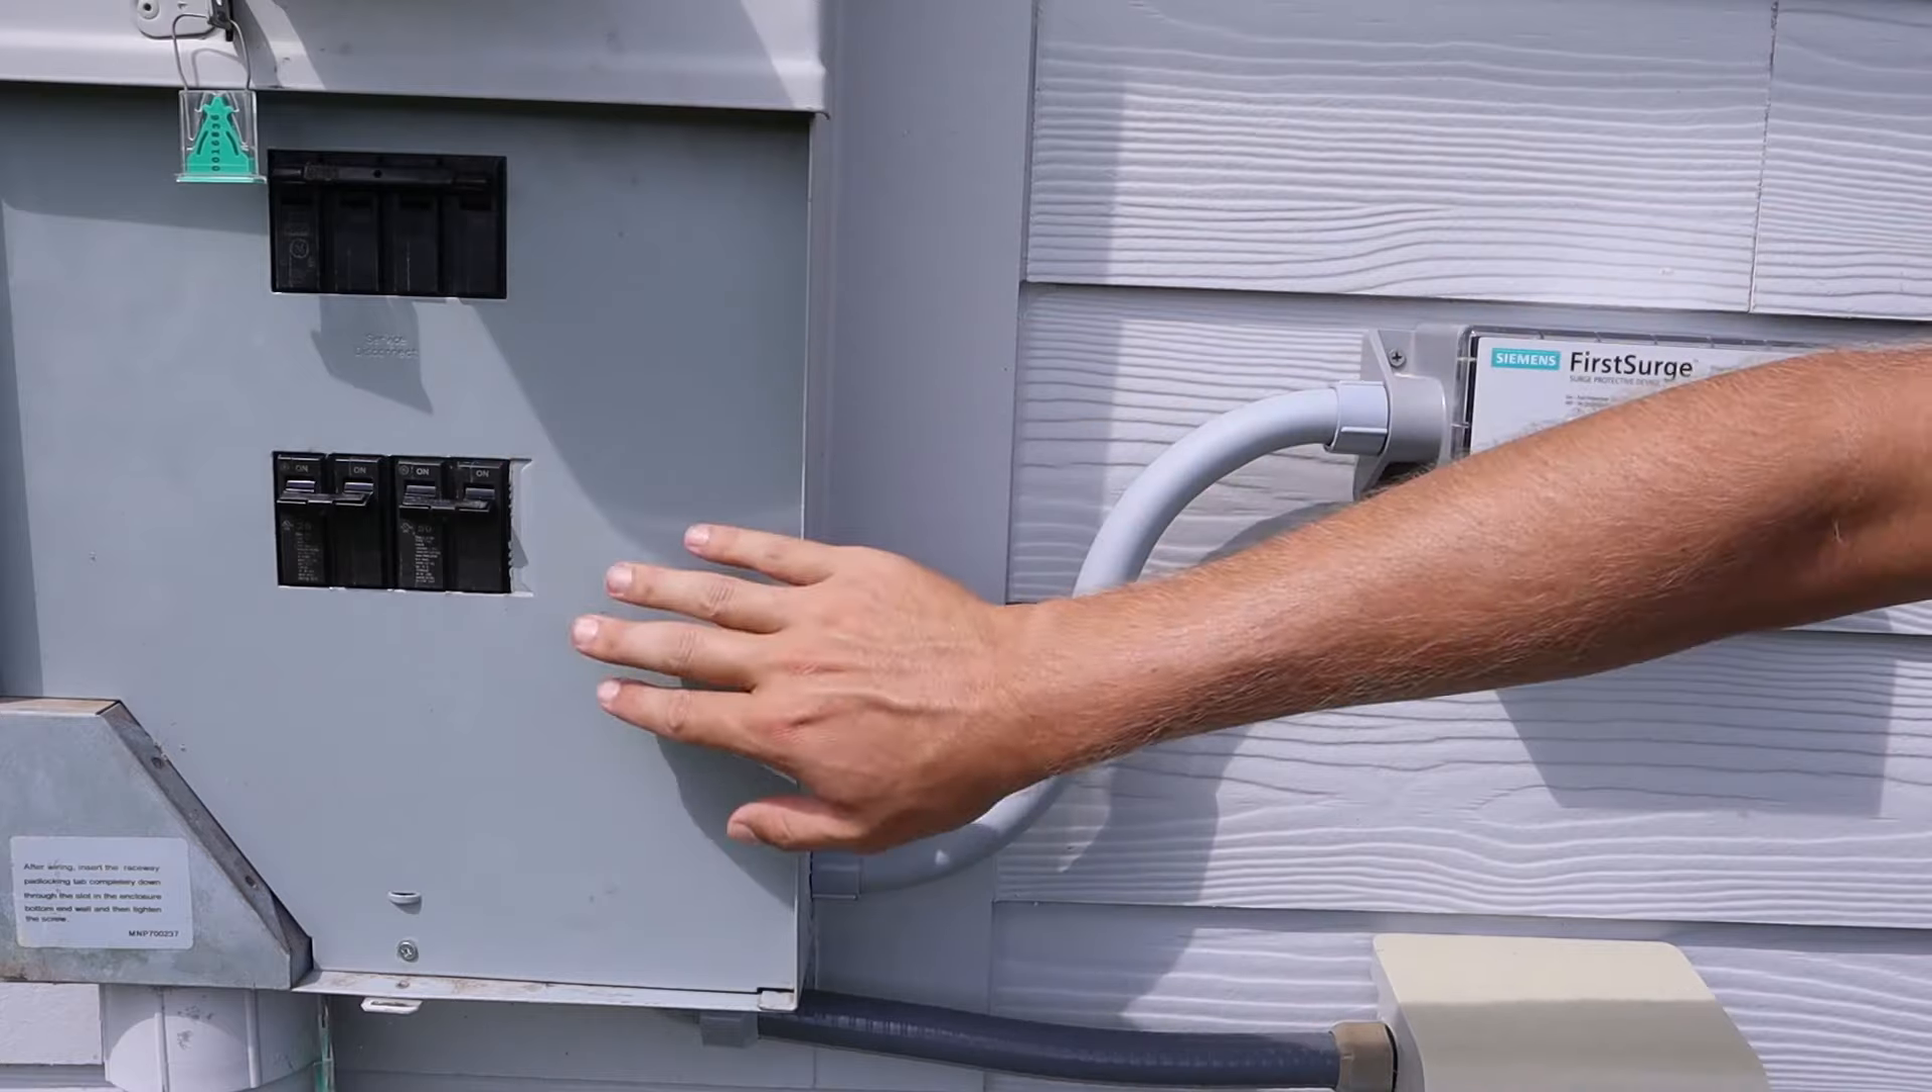This face plate was put back on the main panel.